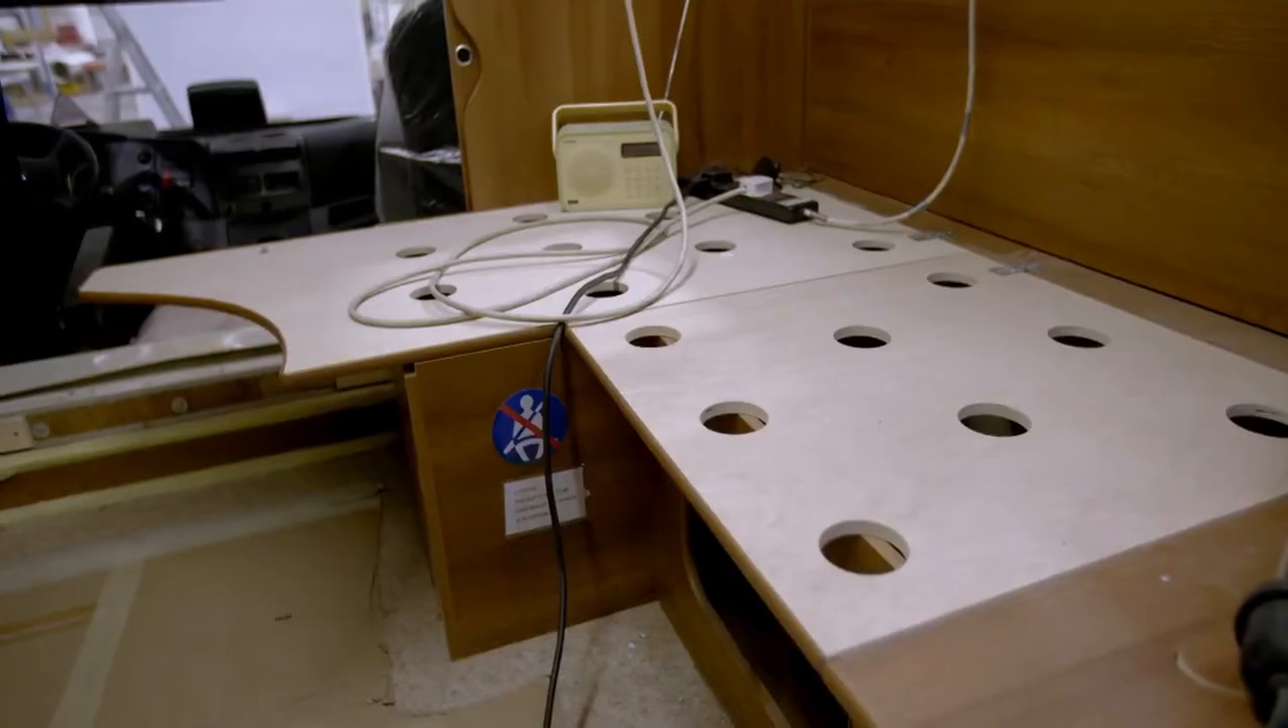So this camper is almost complete, the hard fittings are pretty much in, and then they're going to bring the soft furnishings in, the wall coverings, the sofas.